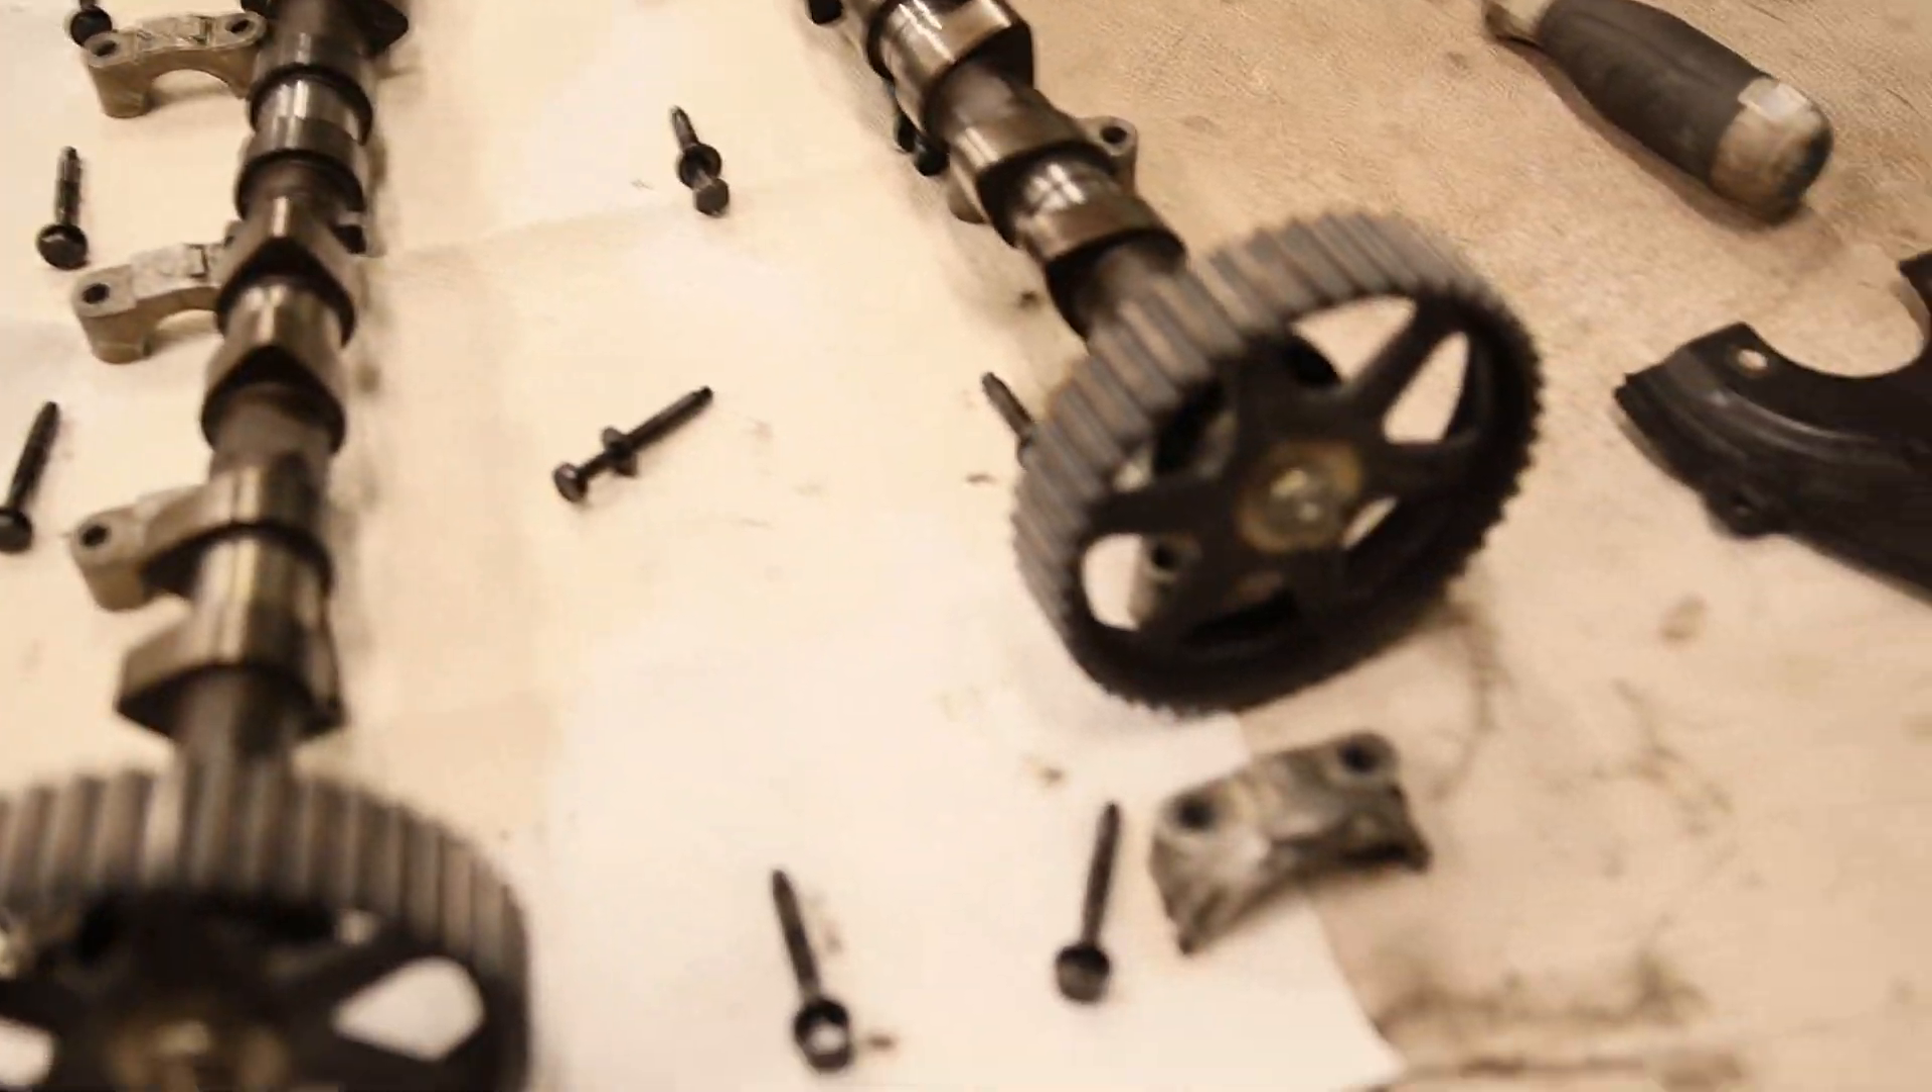Alright, now I've got all the cam caps and cams off.